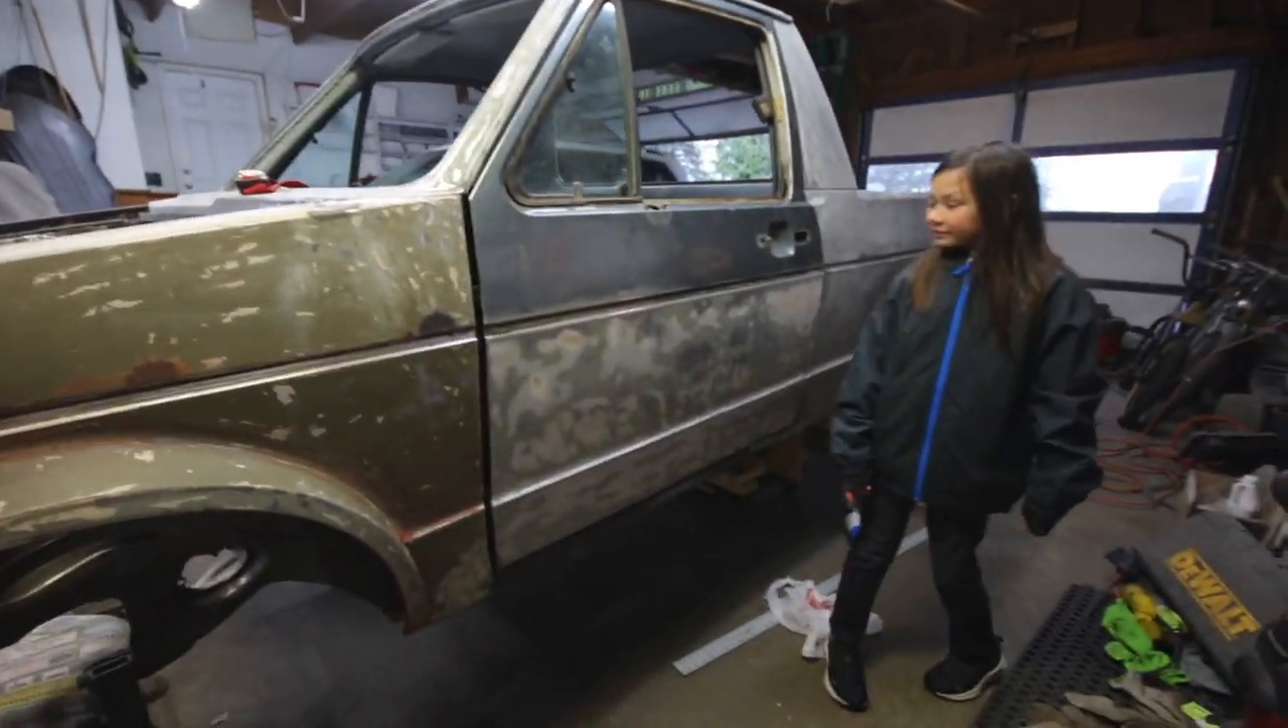And I ended up putting the doors back on so I could get an idea of how things are on the doors.